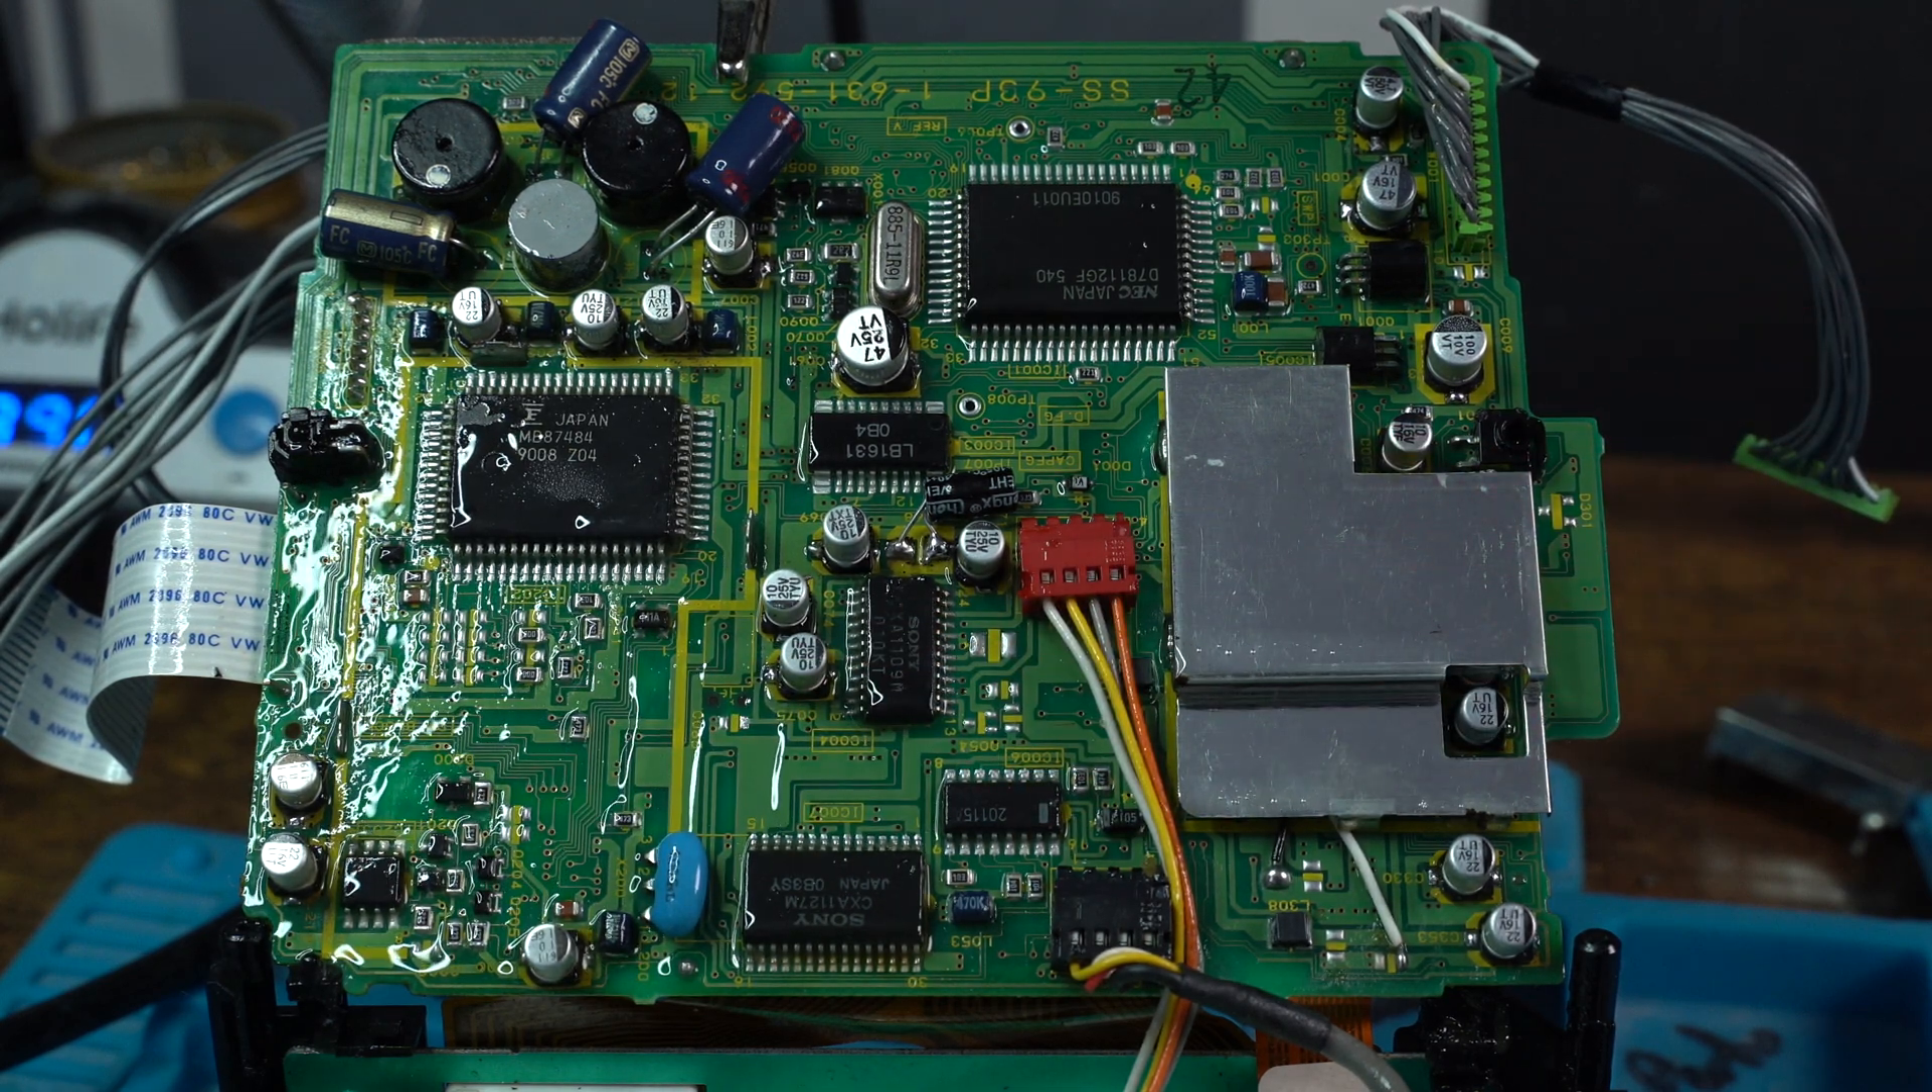With the shields now installed i give the board a clean.